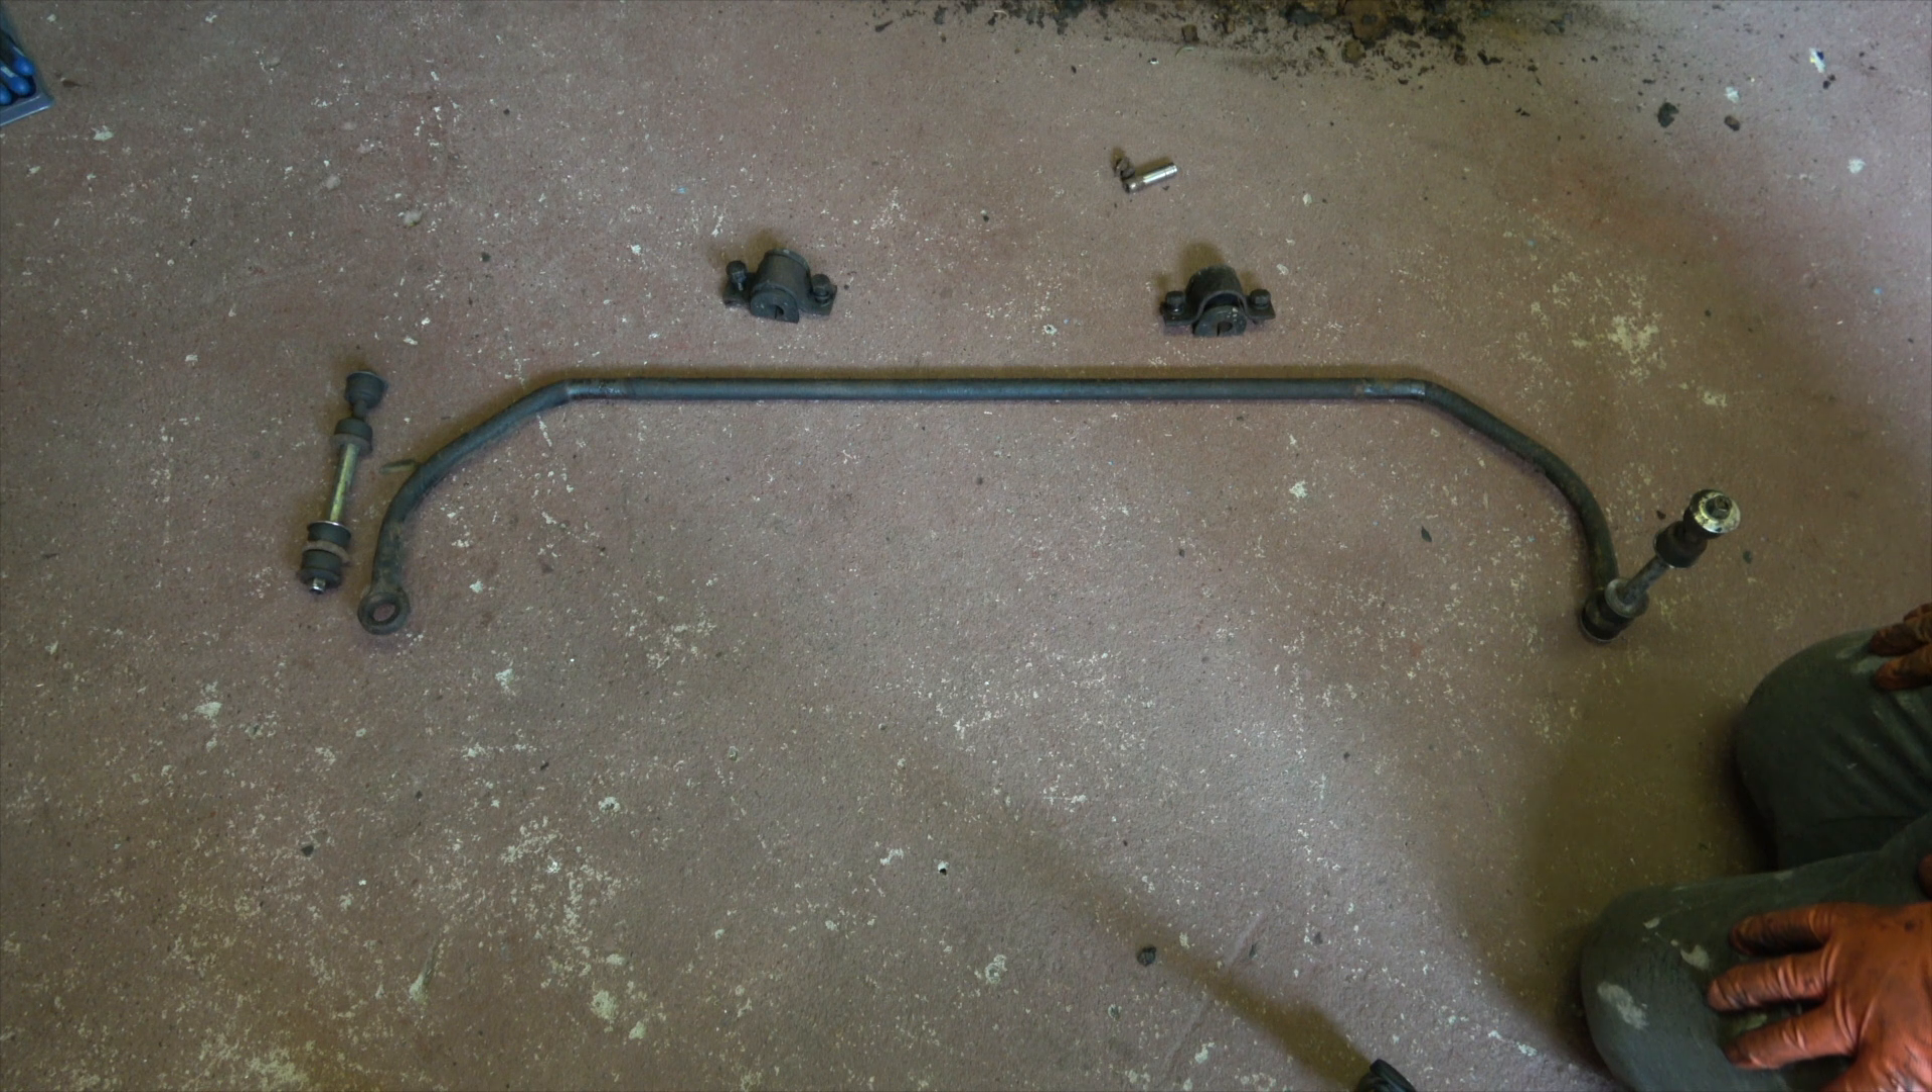Okay here is the anti roll bar removed.